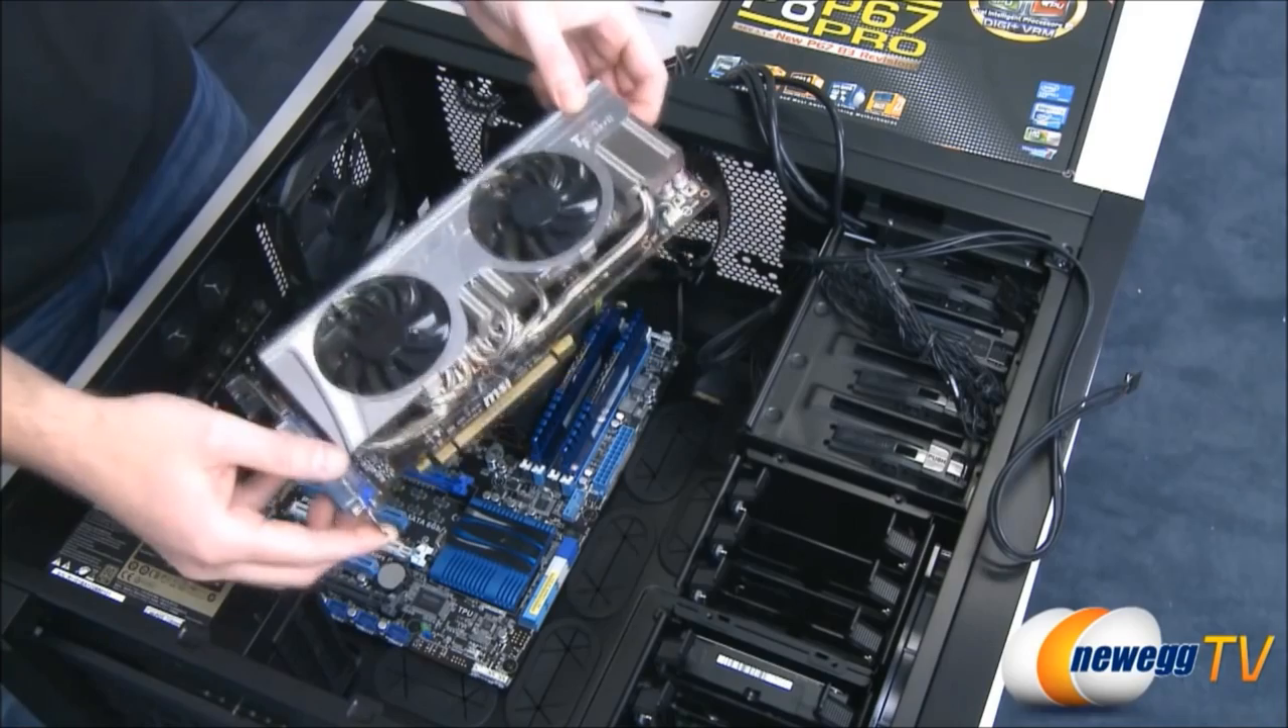The only thing that's left is our video card right here.